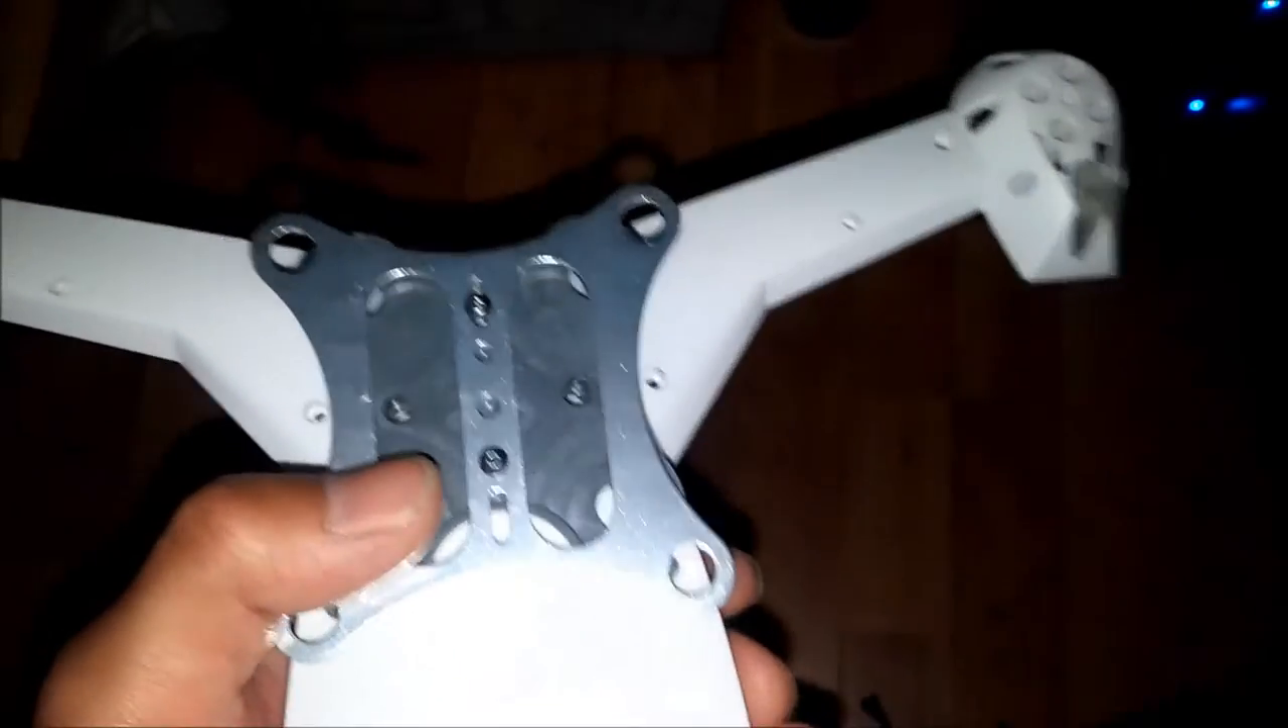So I've got the upper plate mounted to the original one.